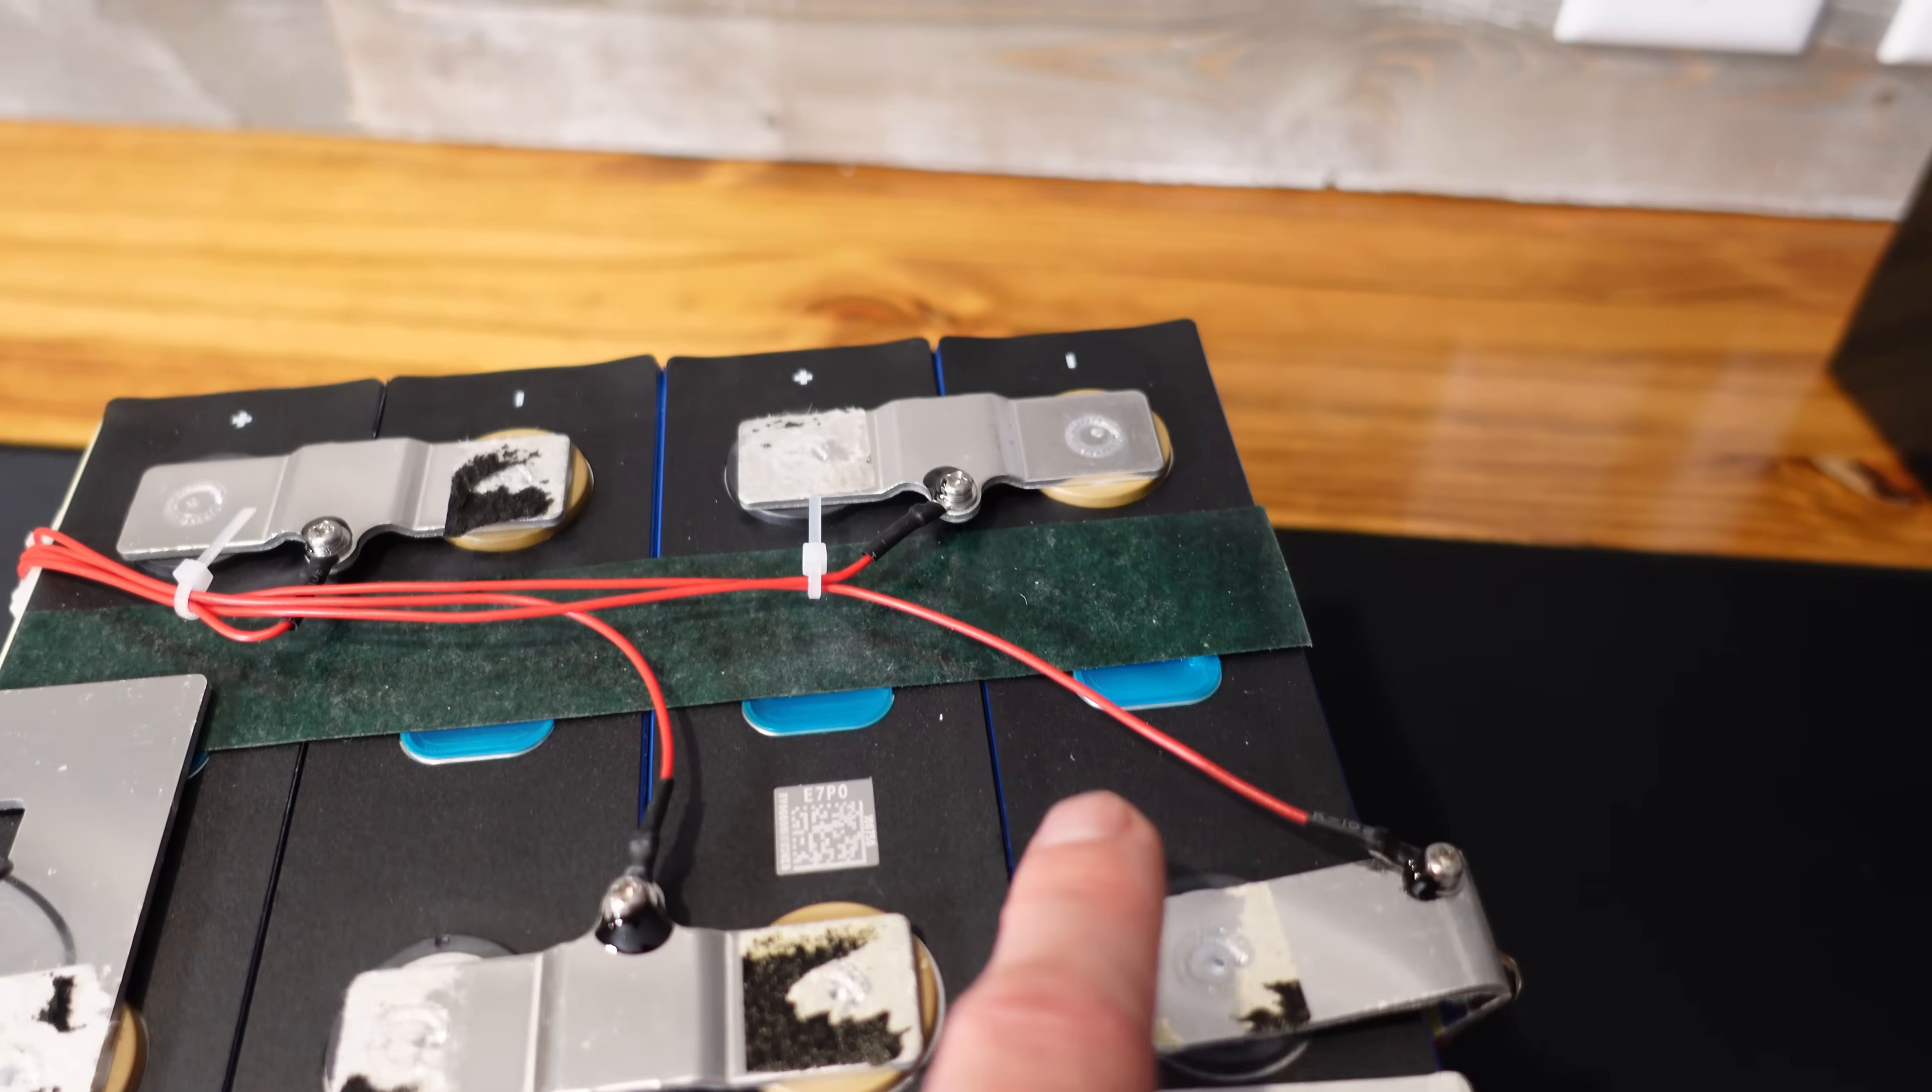We can see the balance leads are crimped onto ring terminals and screwed down to the bus bars.